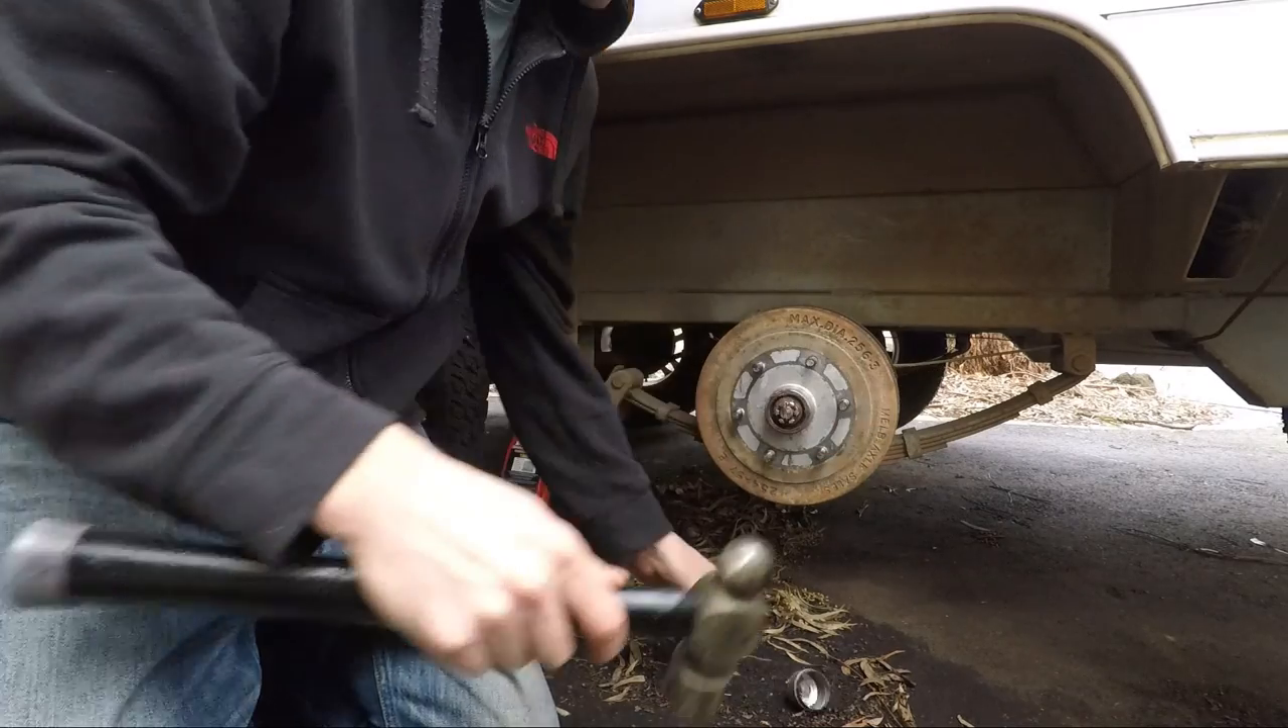So now we've got the wheel off.